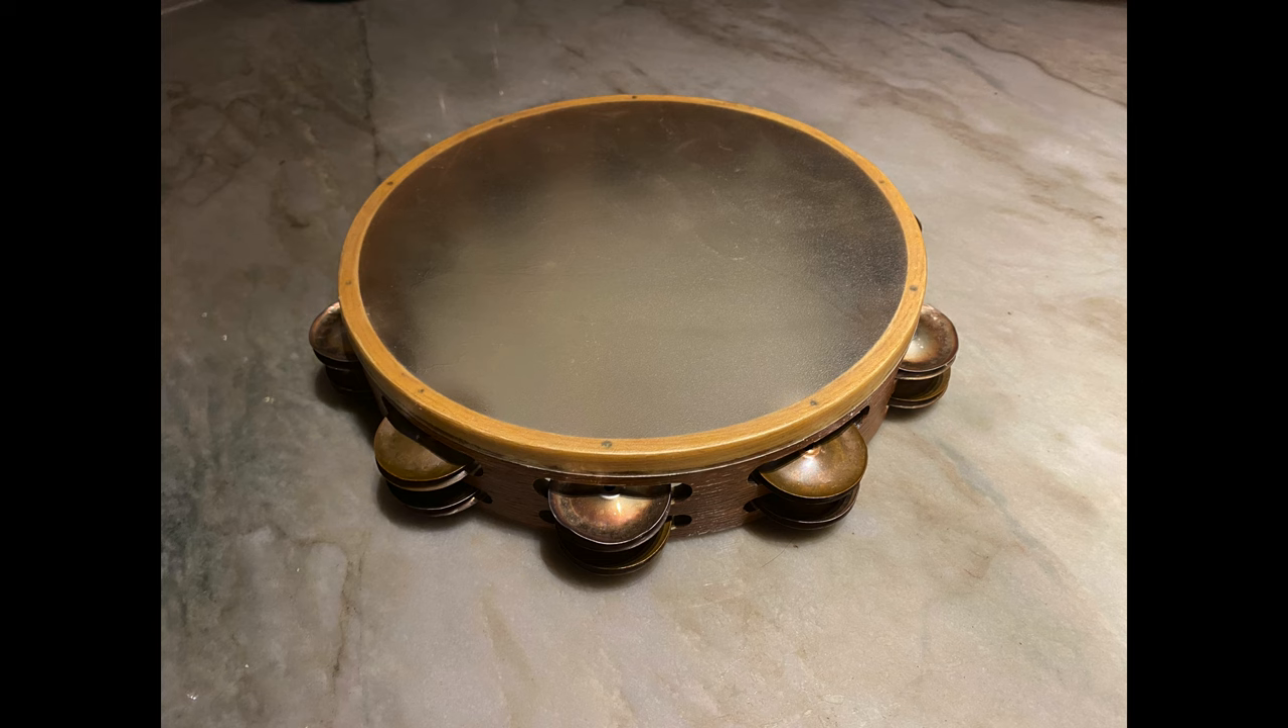Here's the final result of our tambourine head change. You can see that we've got a nice clean line where the head stops and everything is glued in place.